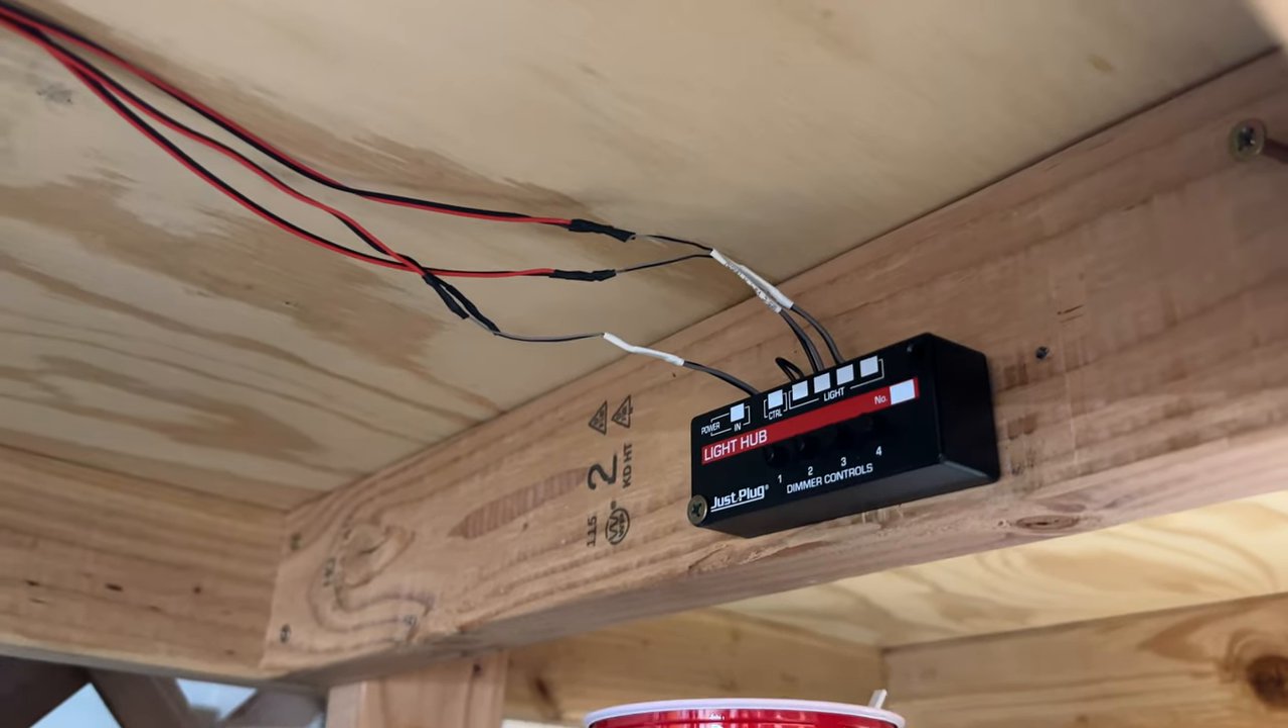I soldered on the connectors just right there and plugged them right in.